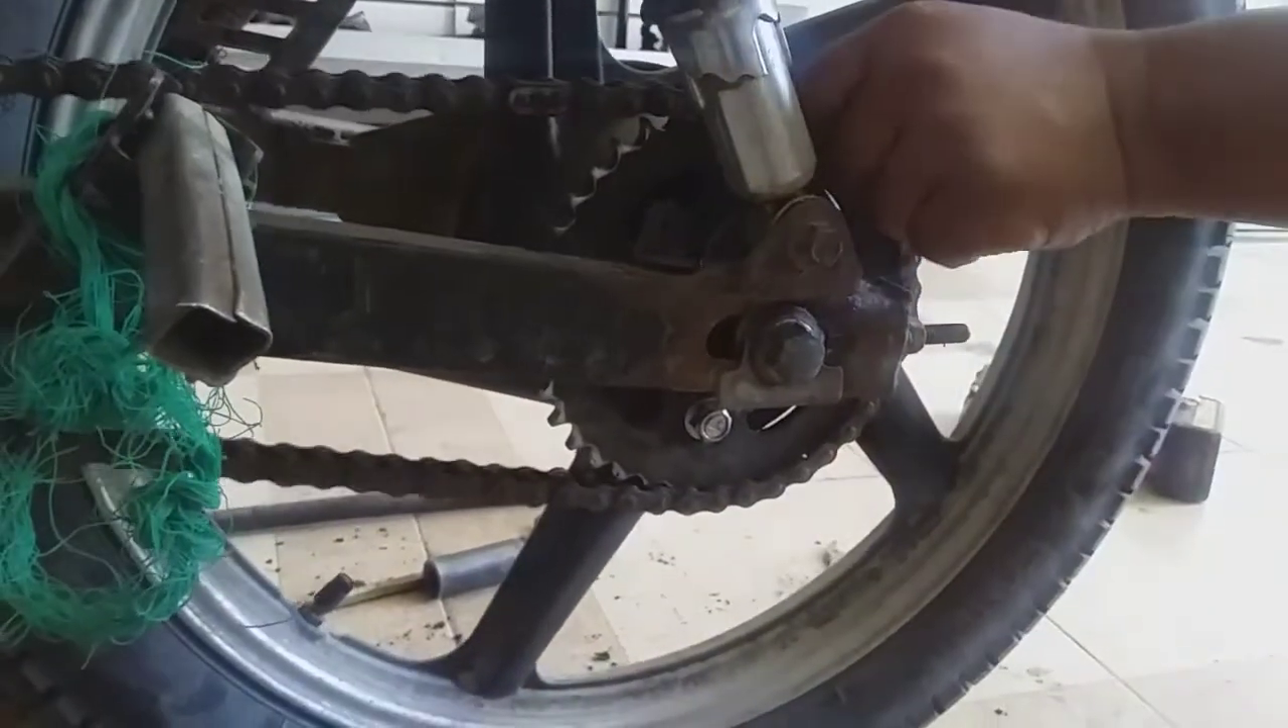El ring con su llanta bien ya quedó instalada.